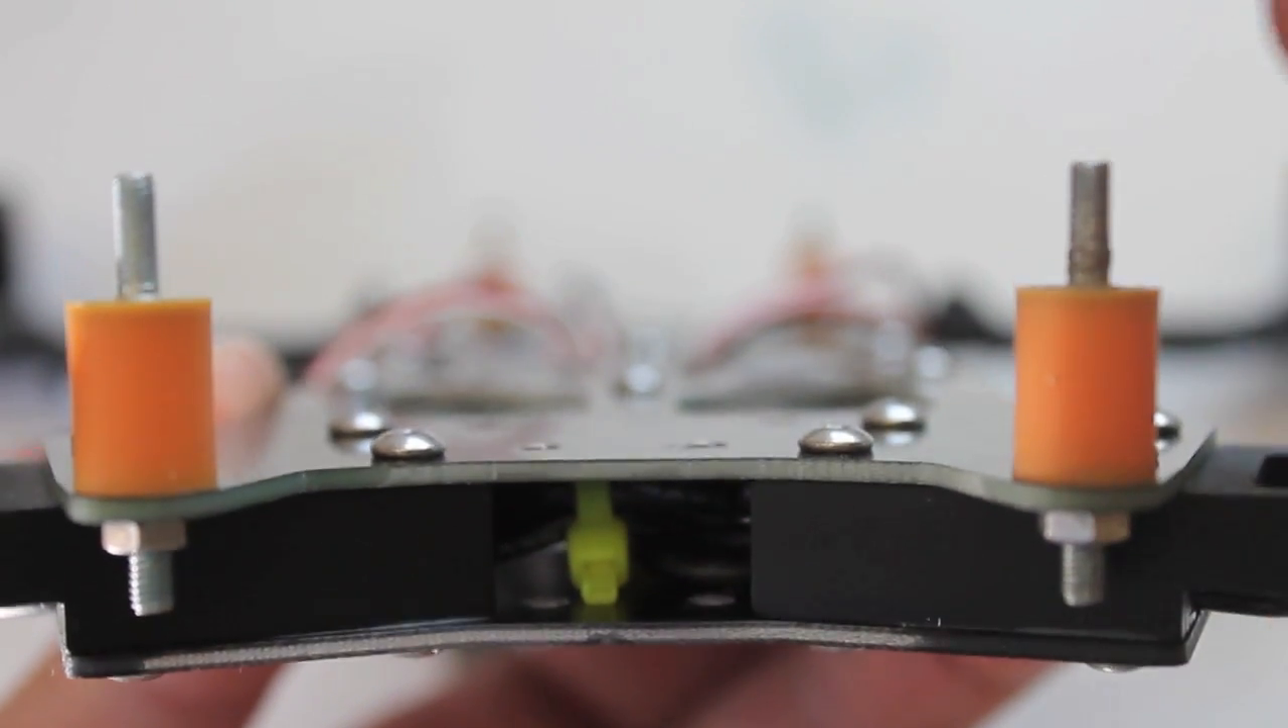And we have our bobbins attached and secured with Loctite.